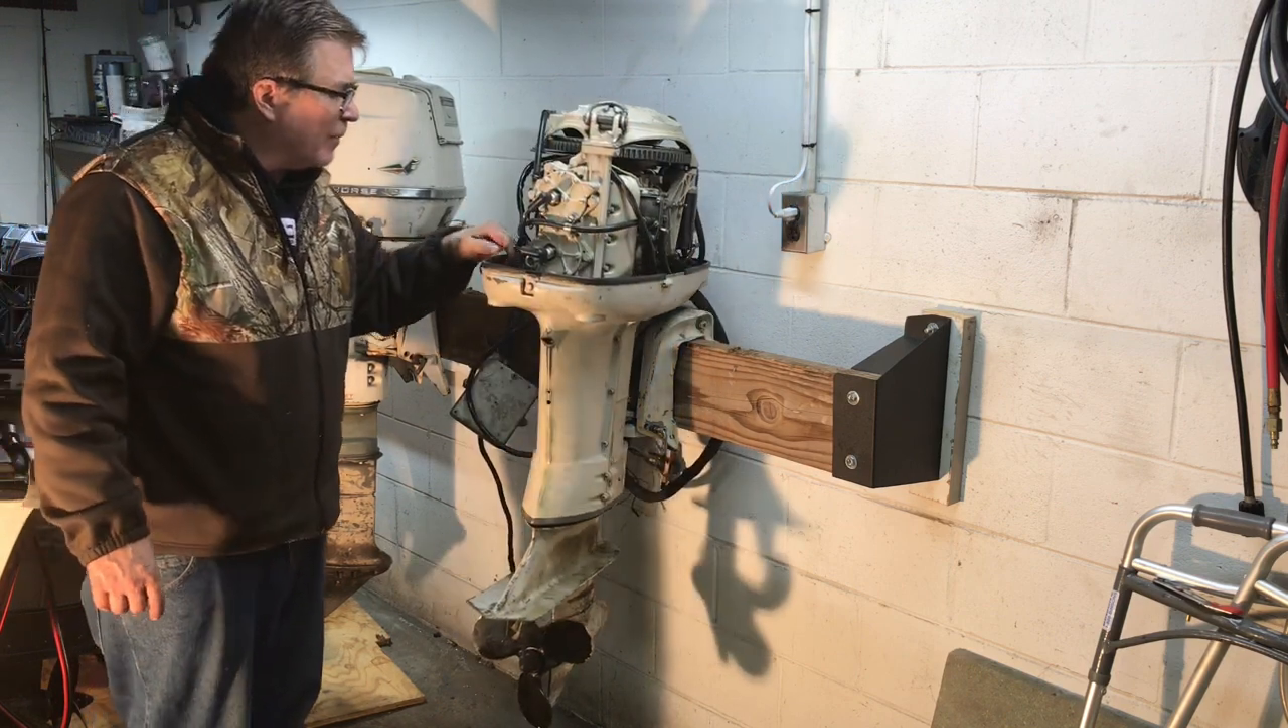I've got the lower unit installed.